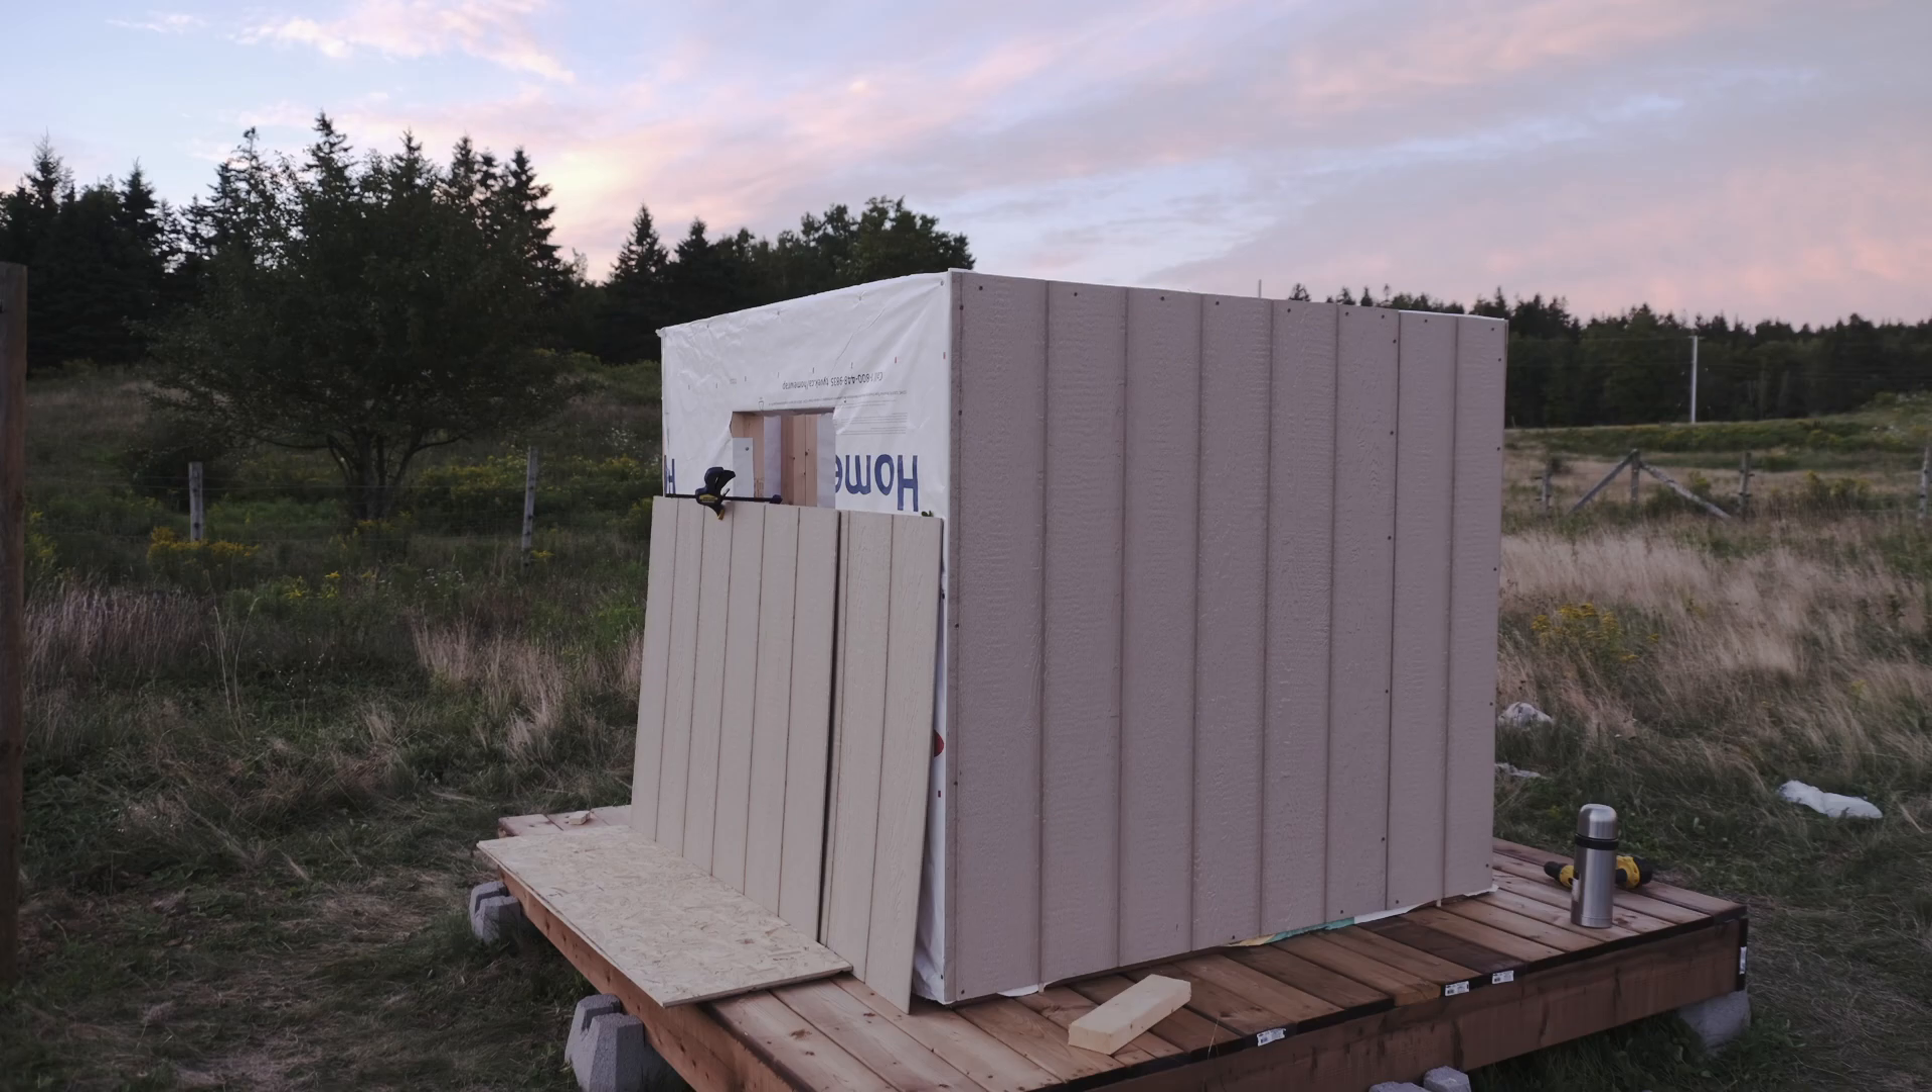And by the end of day two, the walls were on.